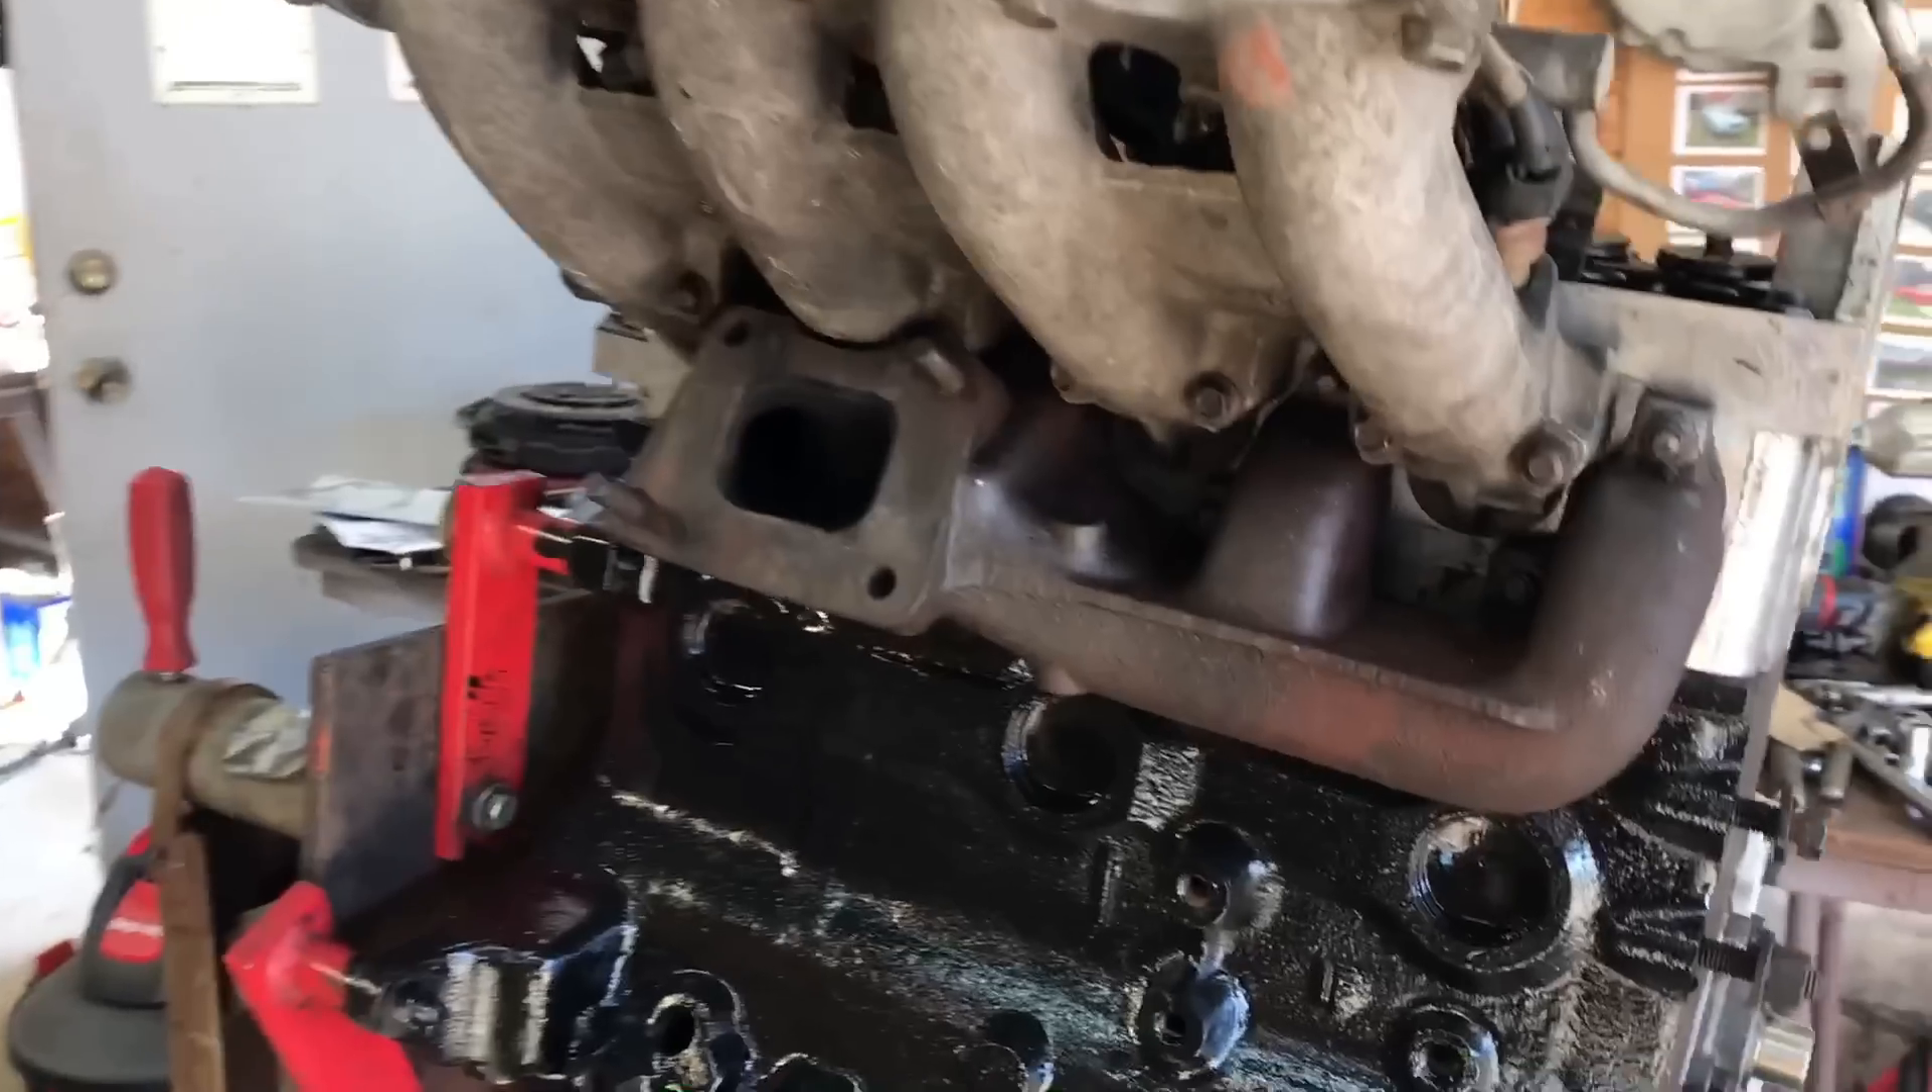Got our intake manifold on.